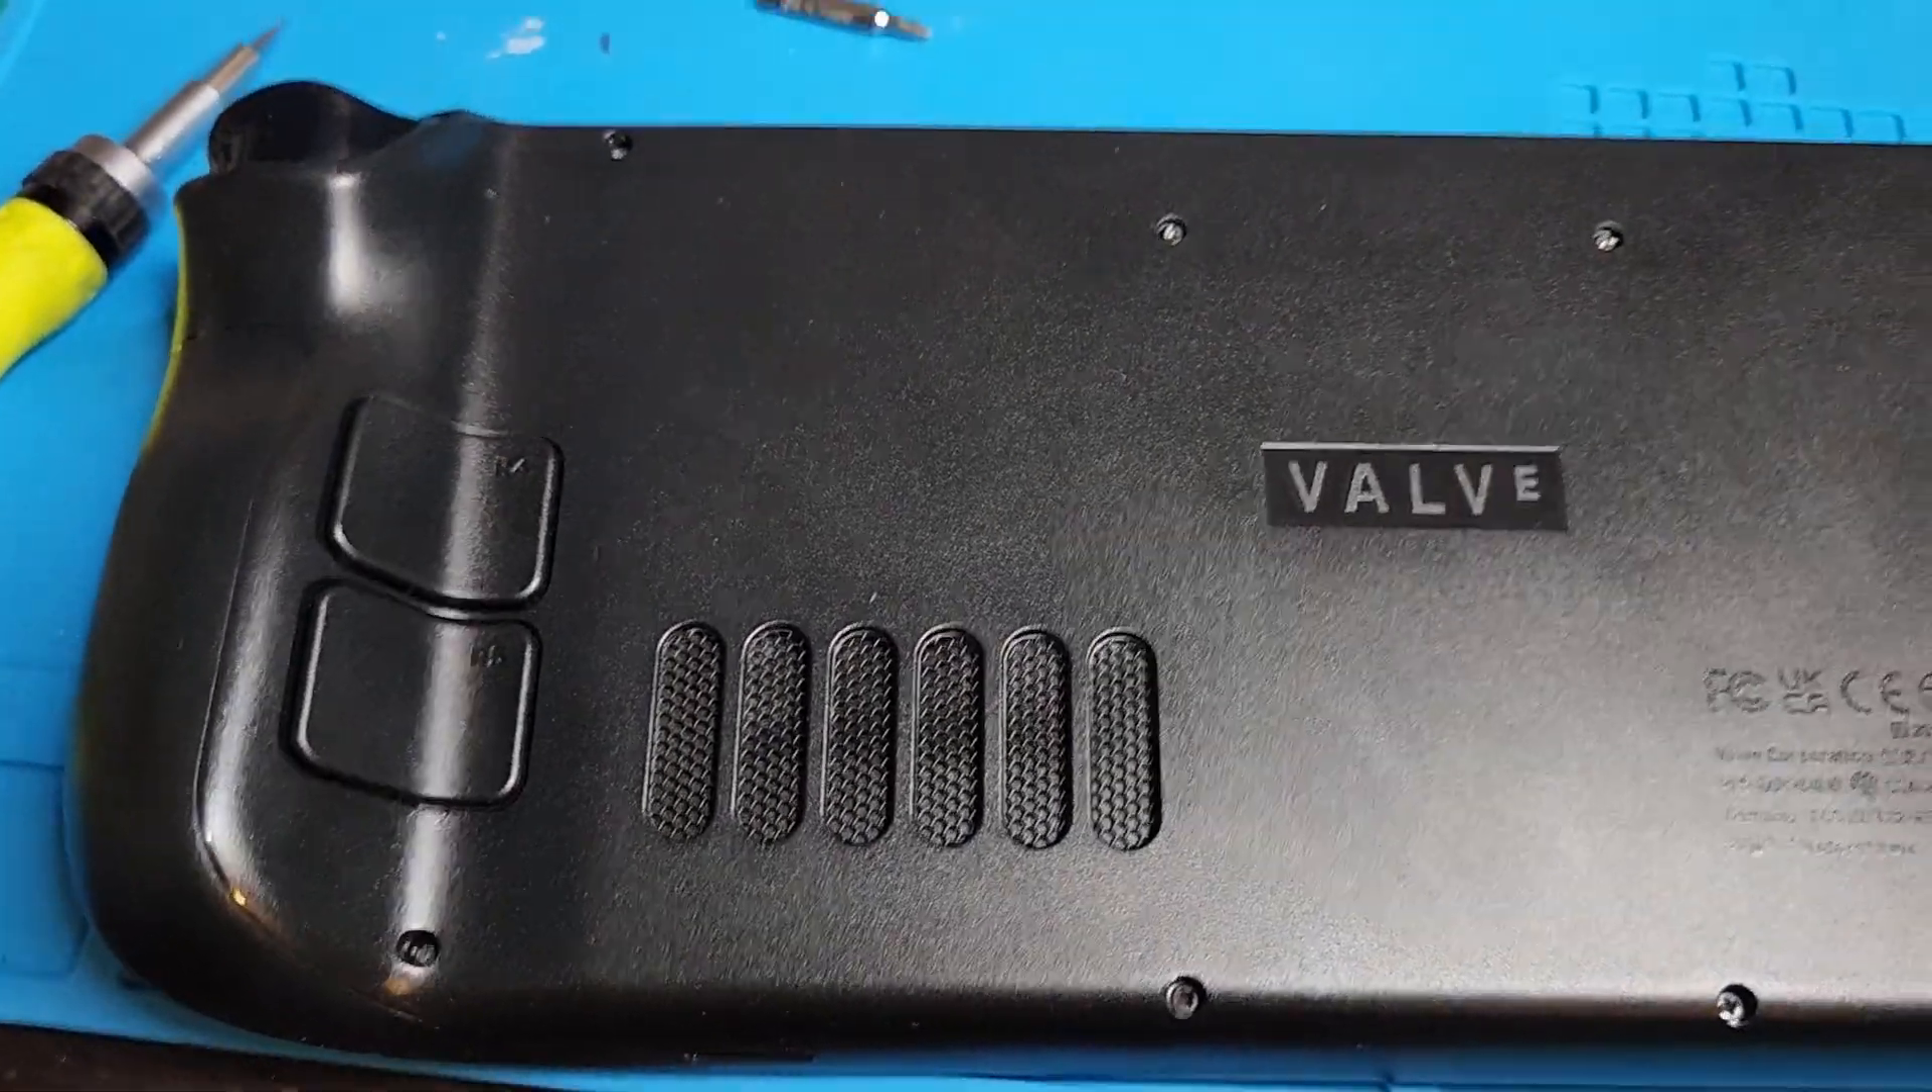Deck is closed.